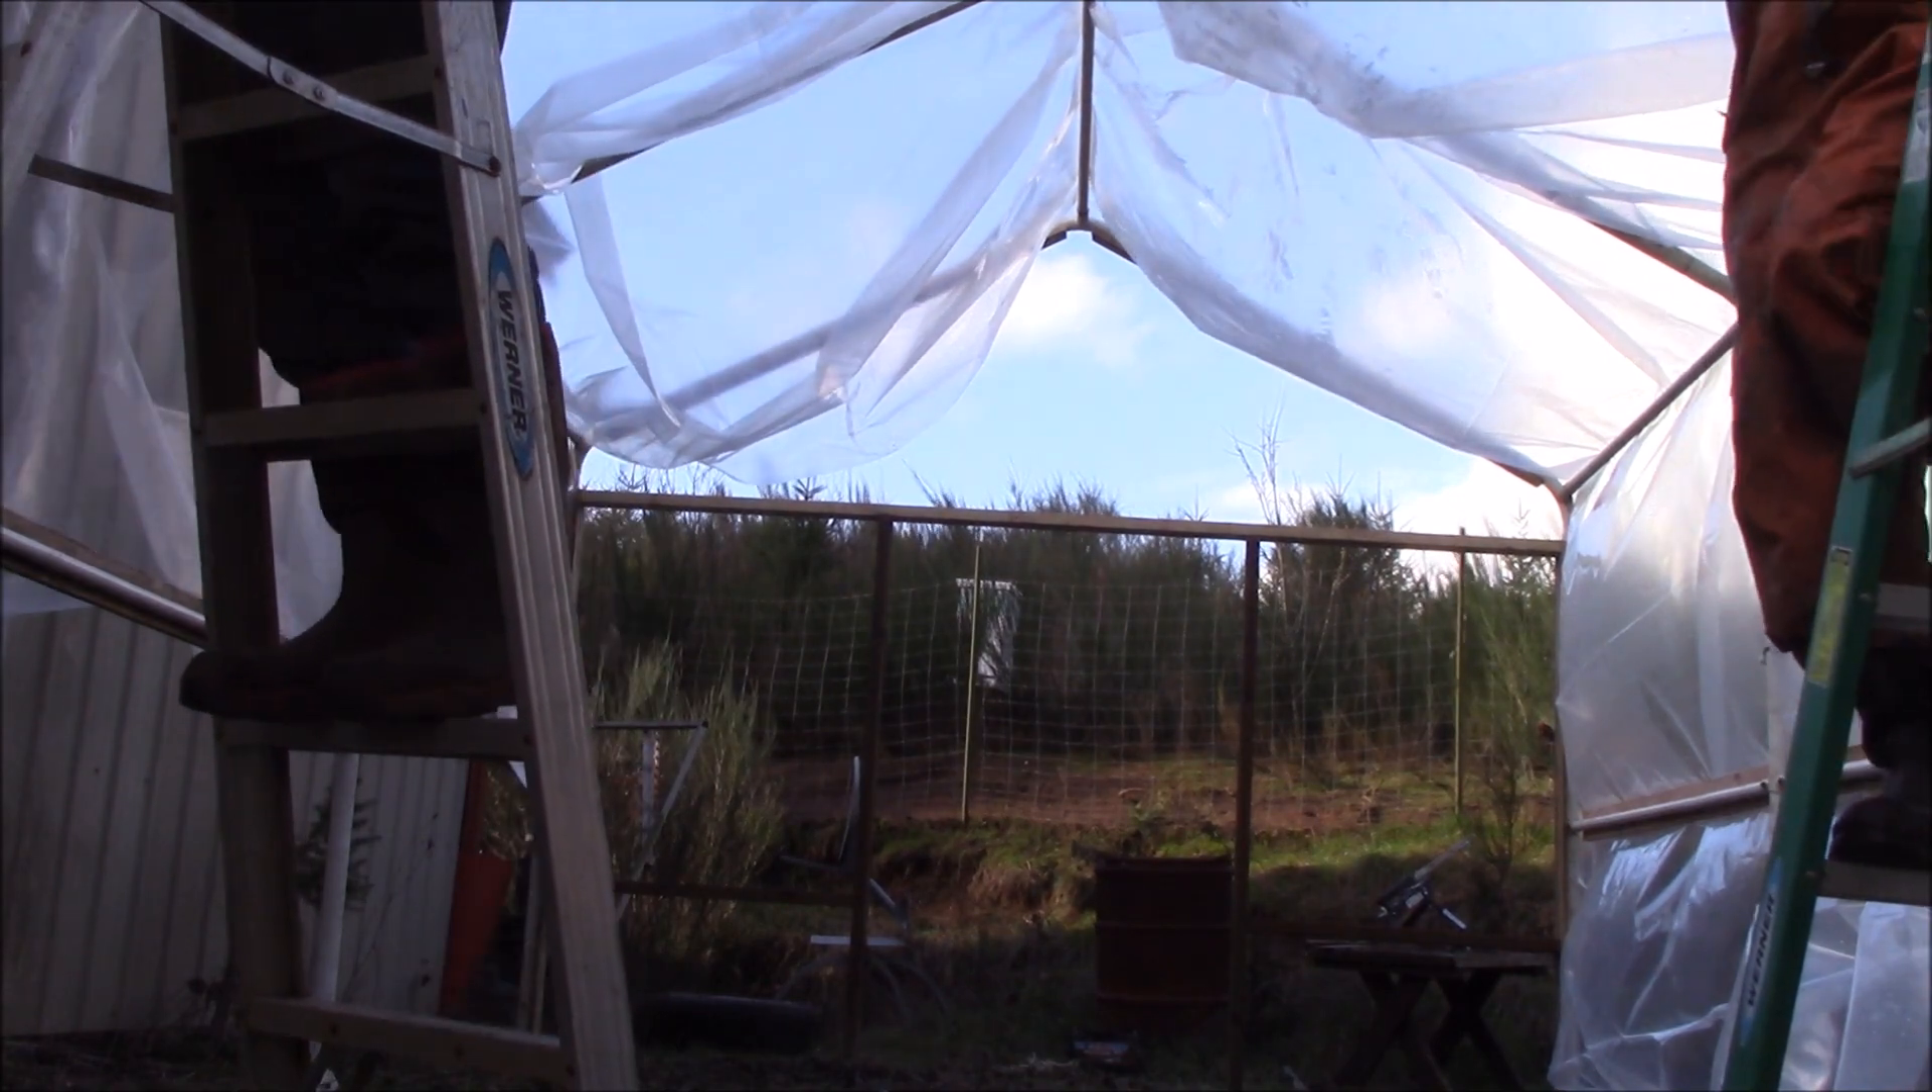So we got the plastic wrestled over the frame with two of us which is not the easiest task but it can be done and now we're going to go ahead and set the end walls.